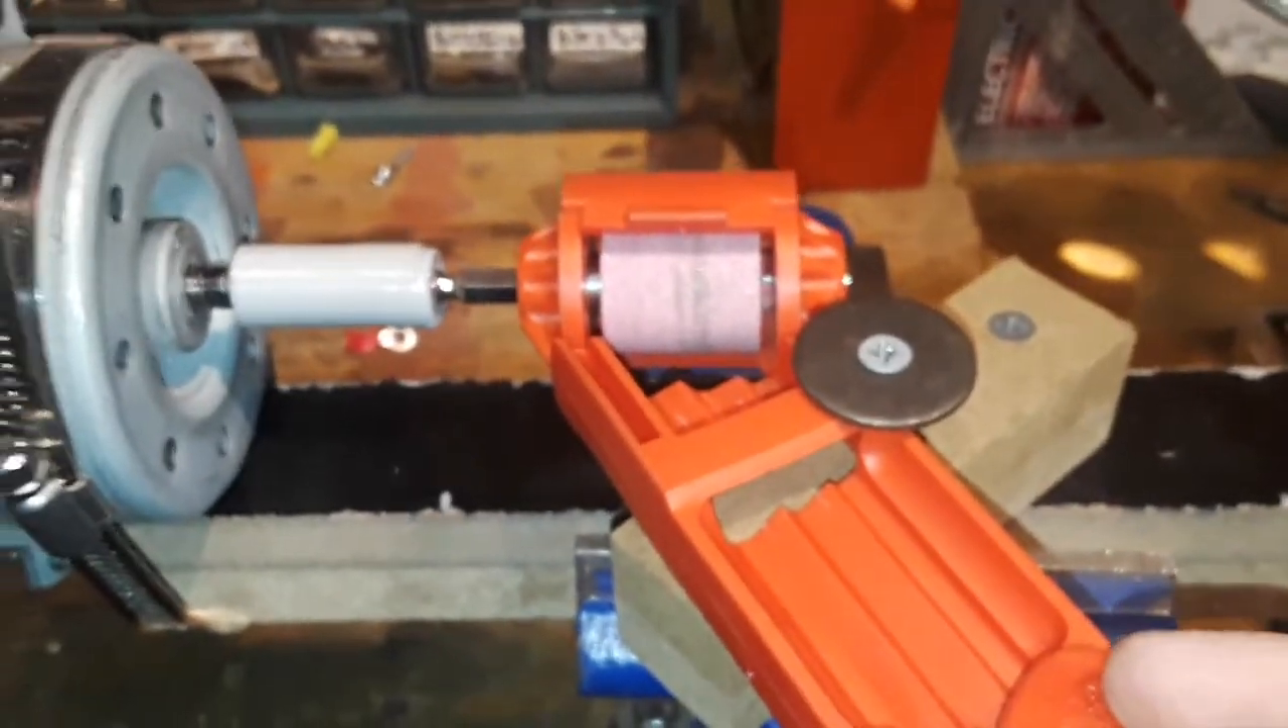And then I put this screw in right here and then I put another screw in with a washer which pretty much clamps our drill bit sharpener down.